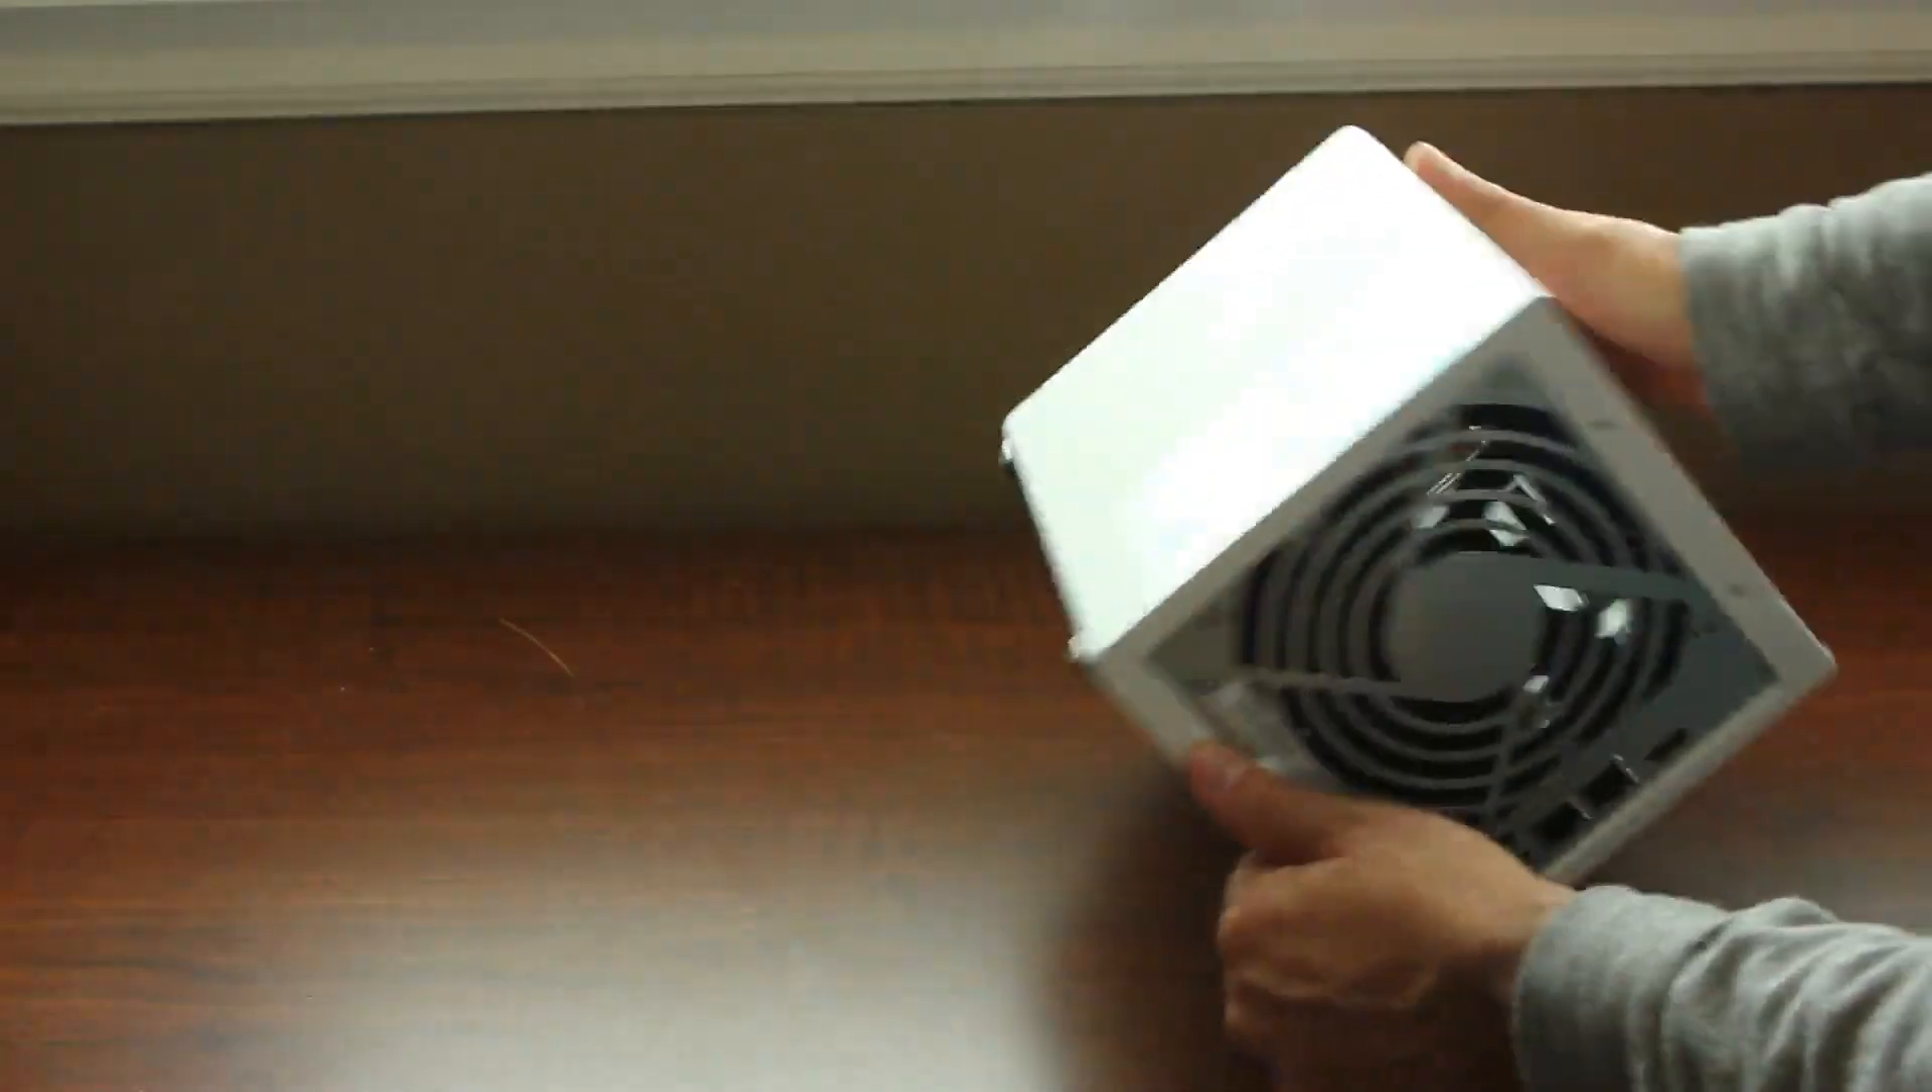Your case for your qnap is put back together.